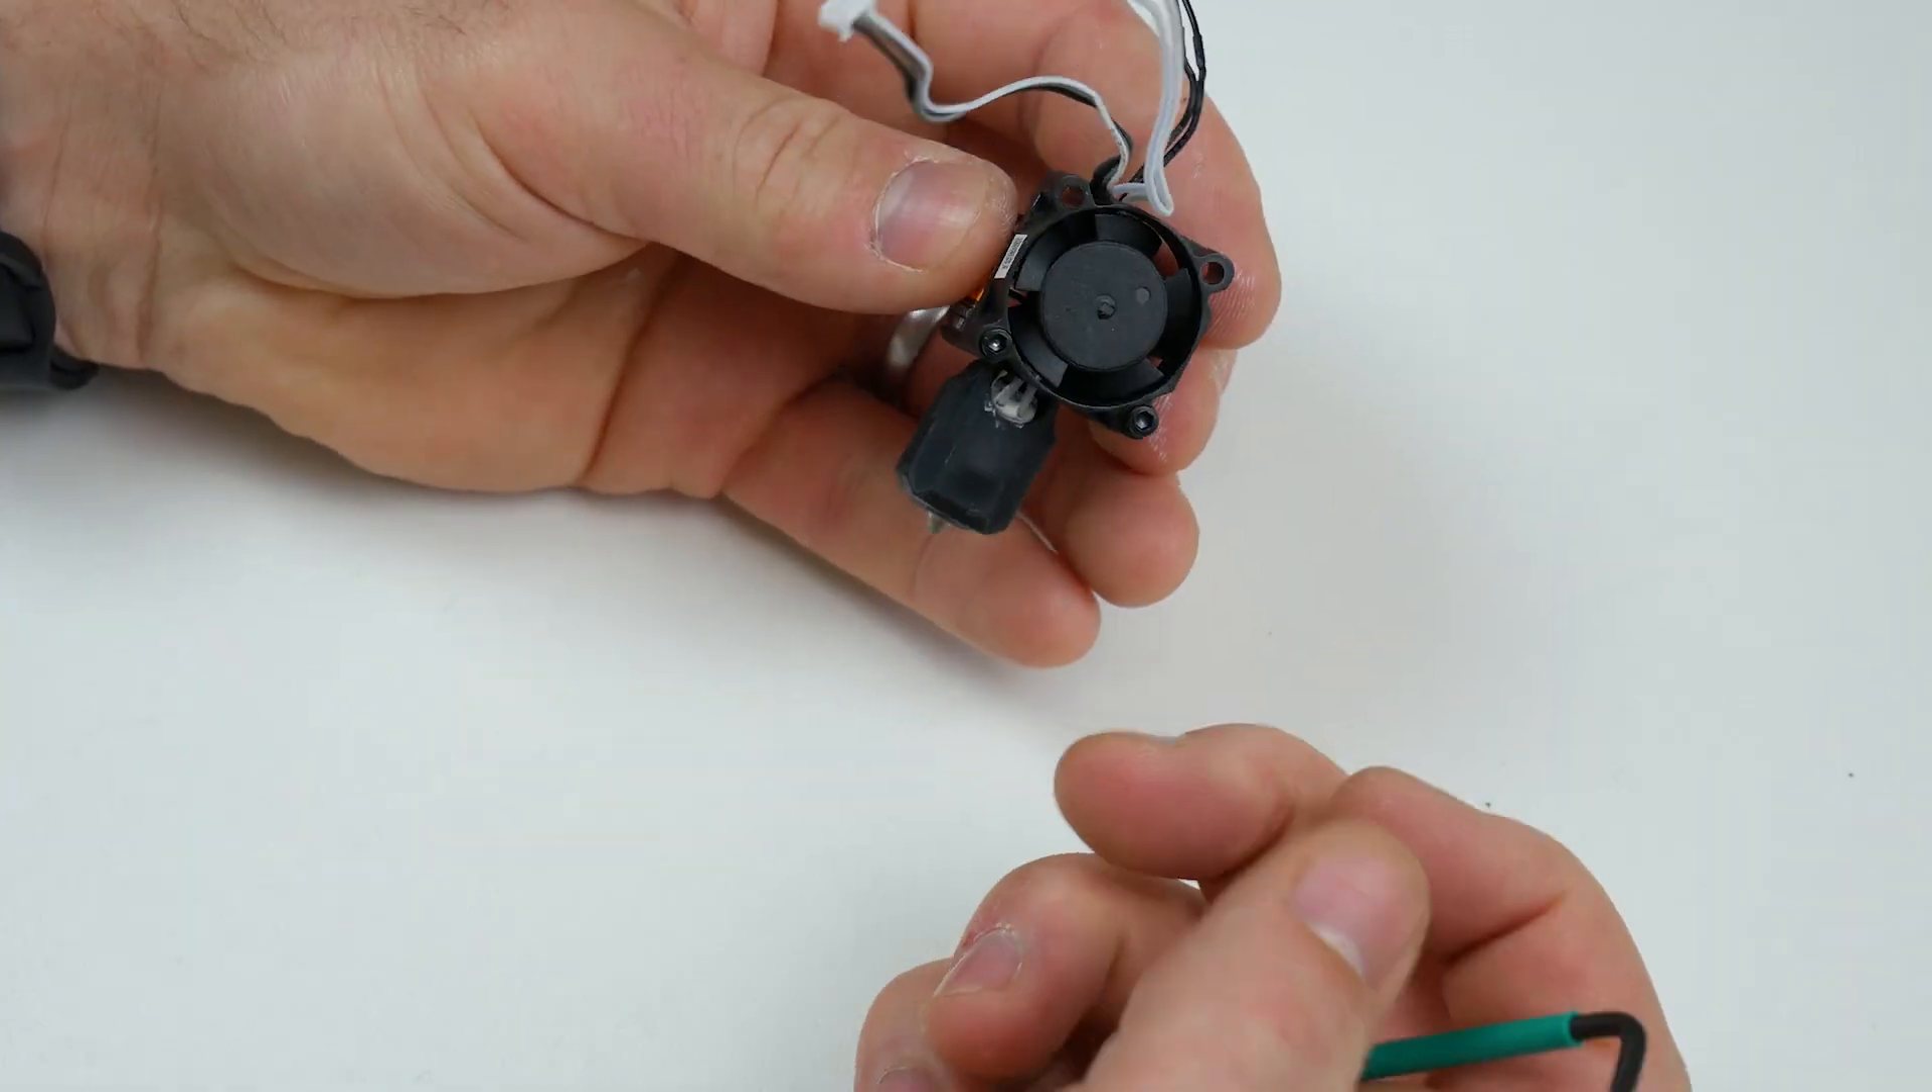Okay, so we've now removed our hotend from our printer.